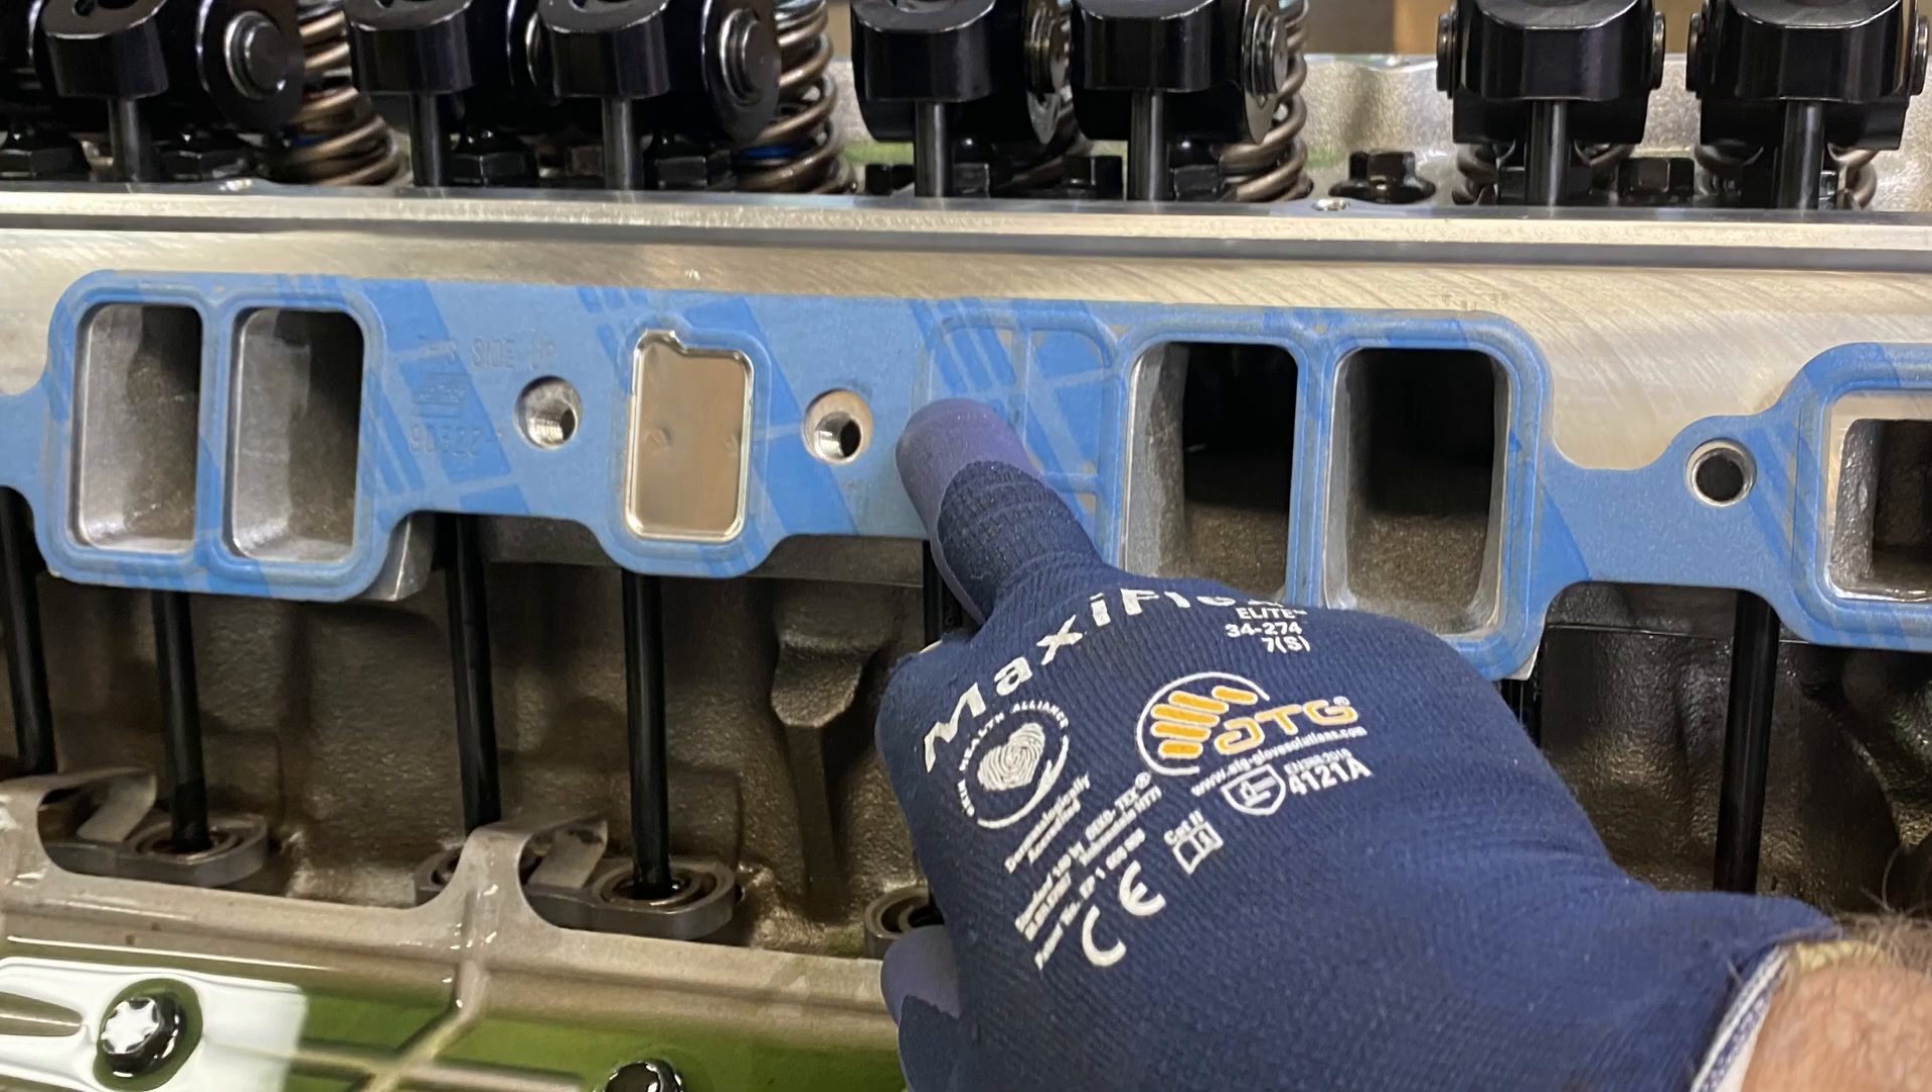The intake gasket actually matches really nicely to the to the intake ports.